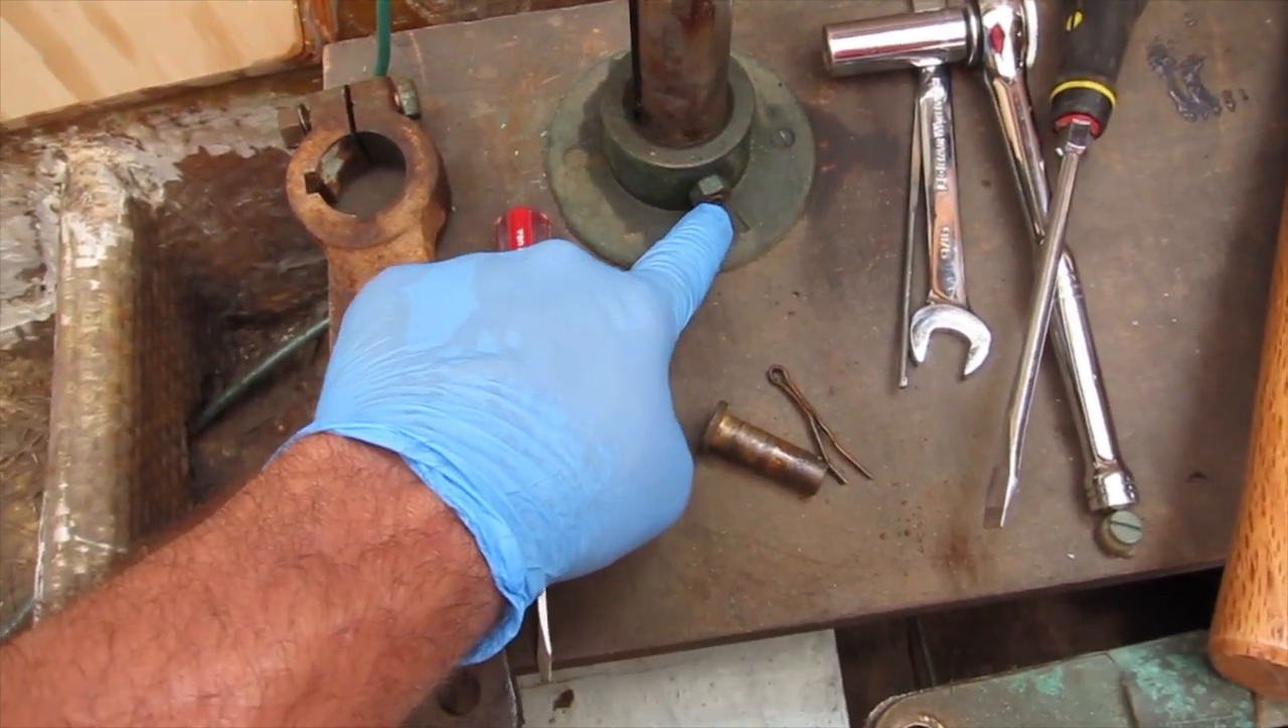I still have to take this collar off.